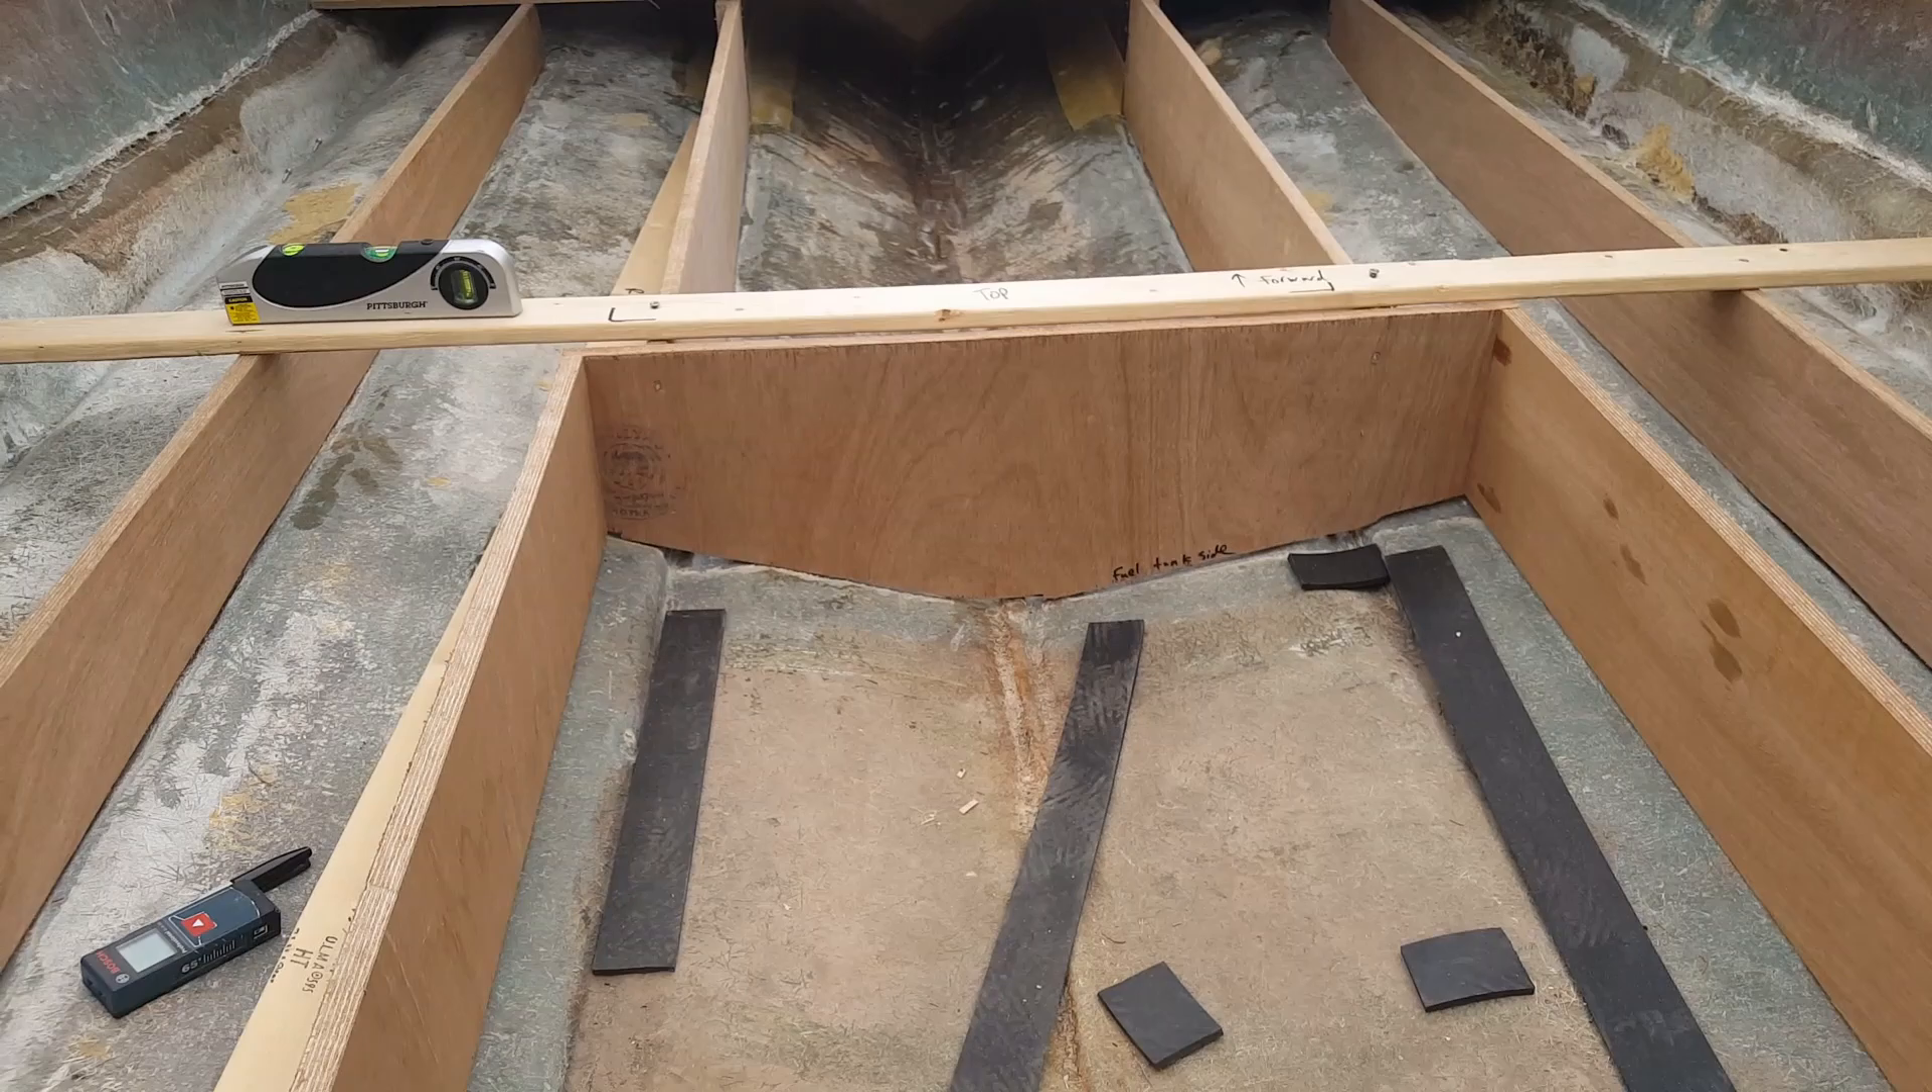So as you can see we got all the stringers in here.